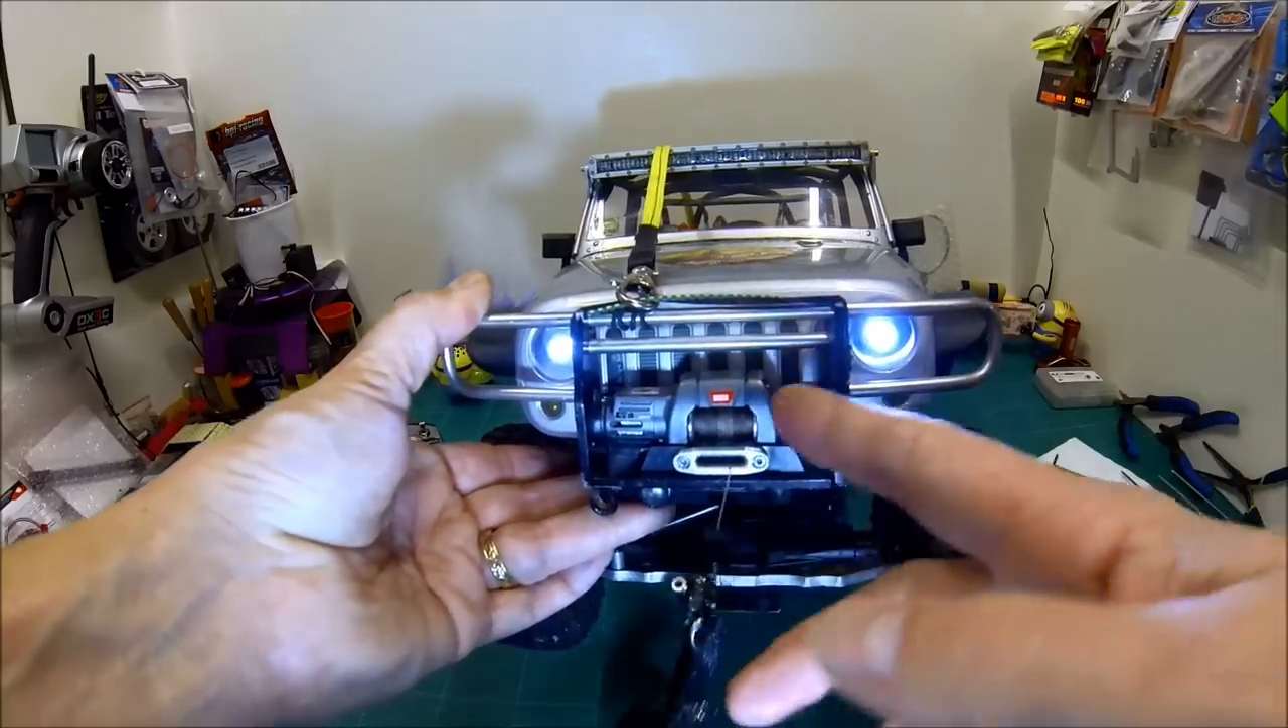Right so we've now got the locked up rc upgraded three racing winch back on my rubicon and it looks absolutely fine.